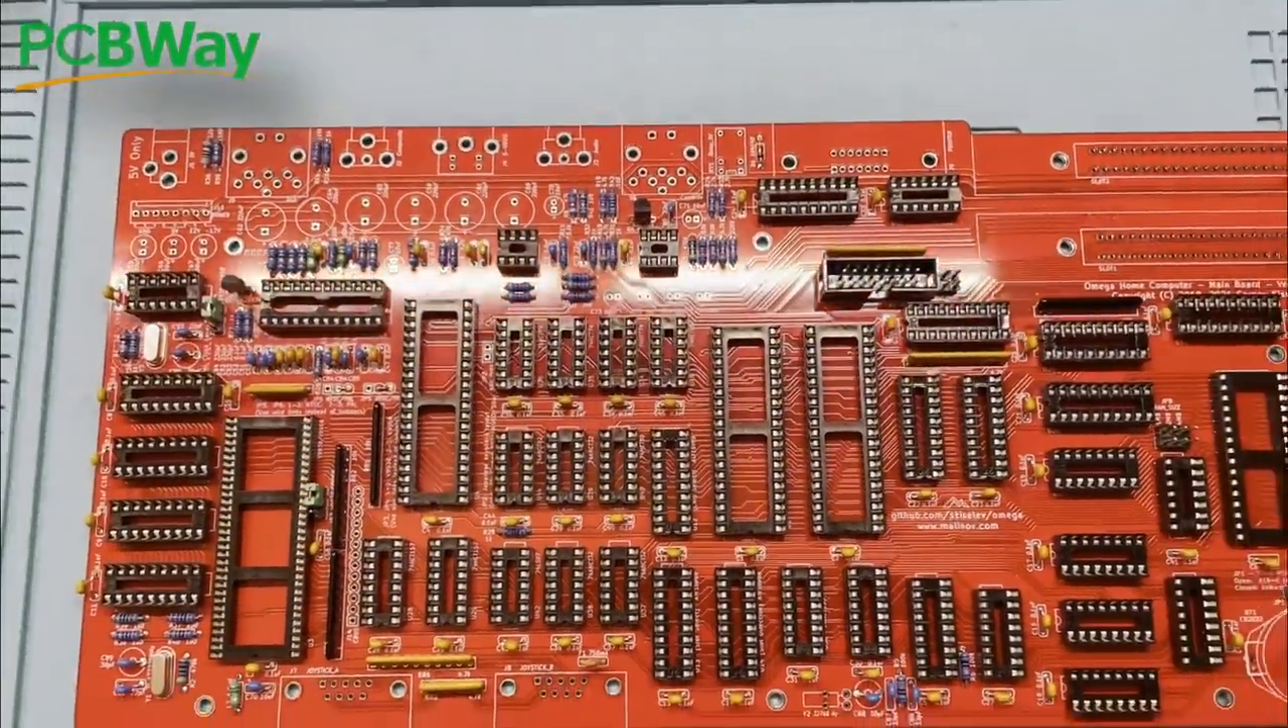A mere hour or so later, and all of the sockets are in place, ready to accept their lovely chips, and the board is starting to take shape.